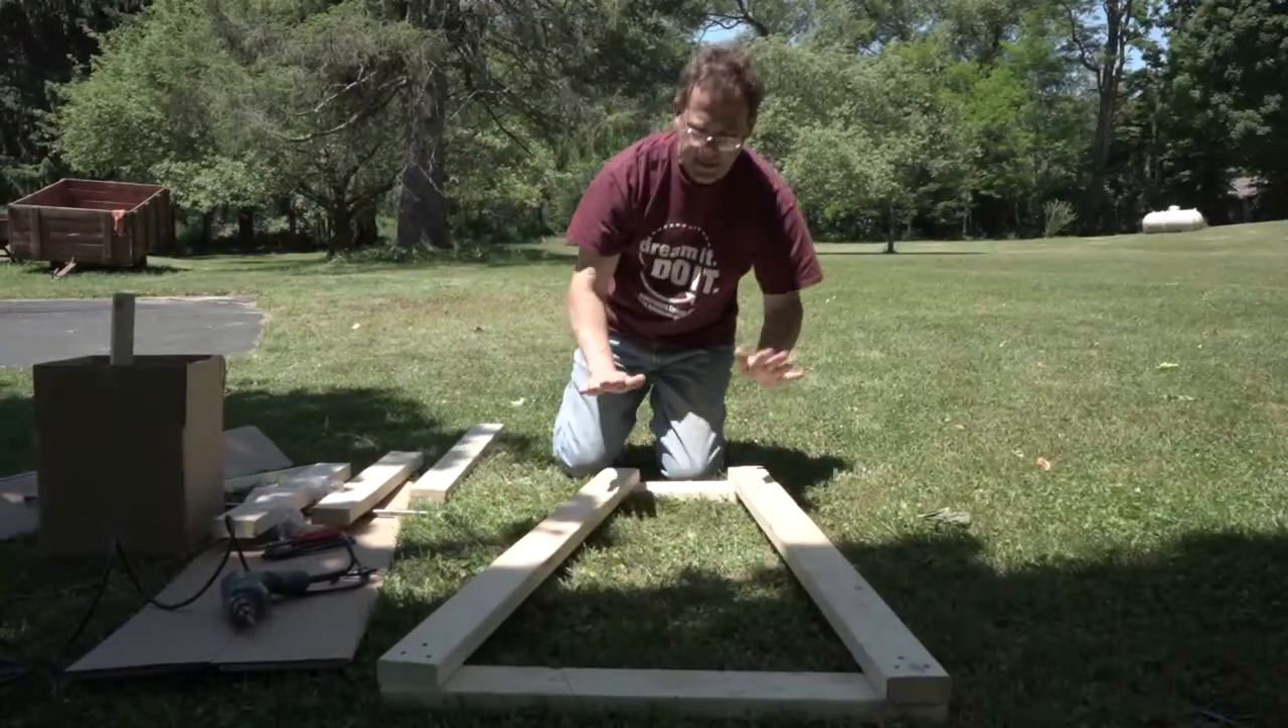Okay, so now we've put the frame together.